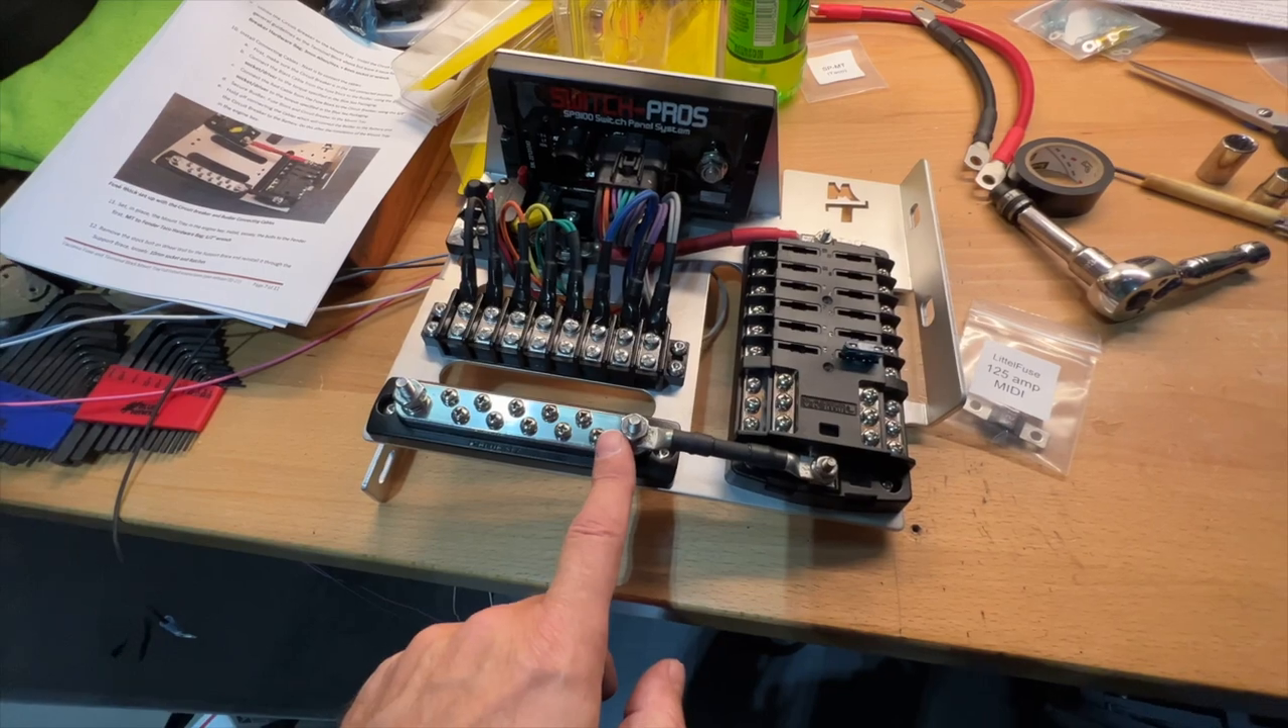Now you can see we have the positive wire up top going from the circuit breaker here and then we have the negative going from the bus bar to the fuse block and that's it.